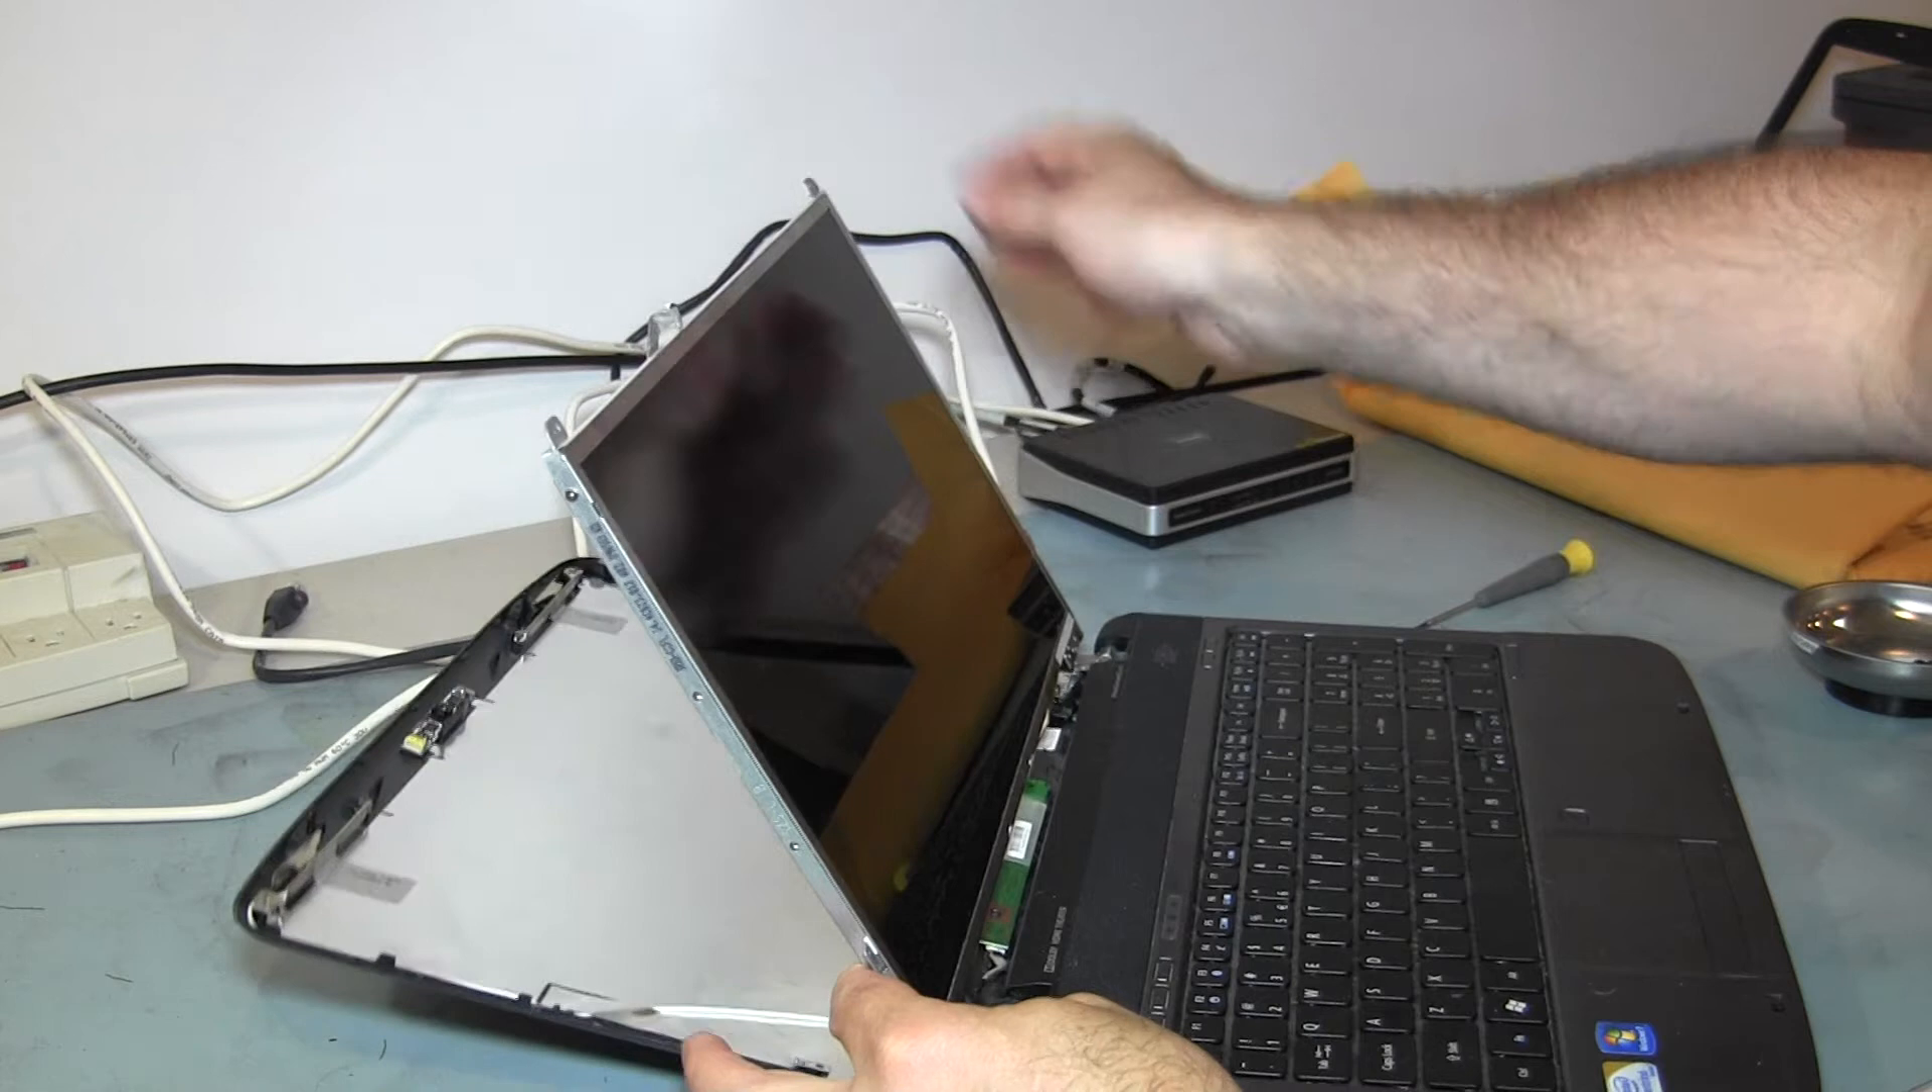So we have now the clamshell separated from the display.